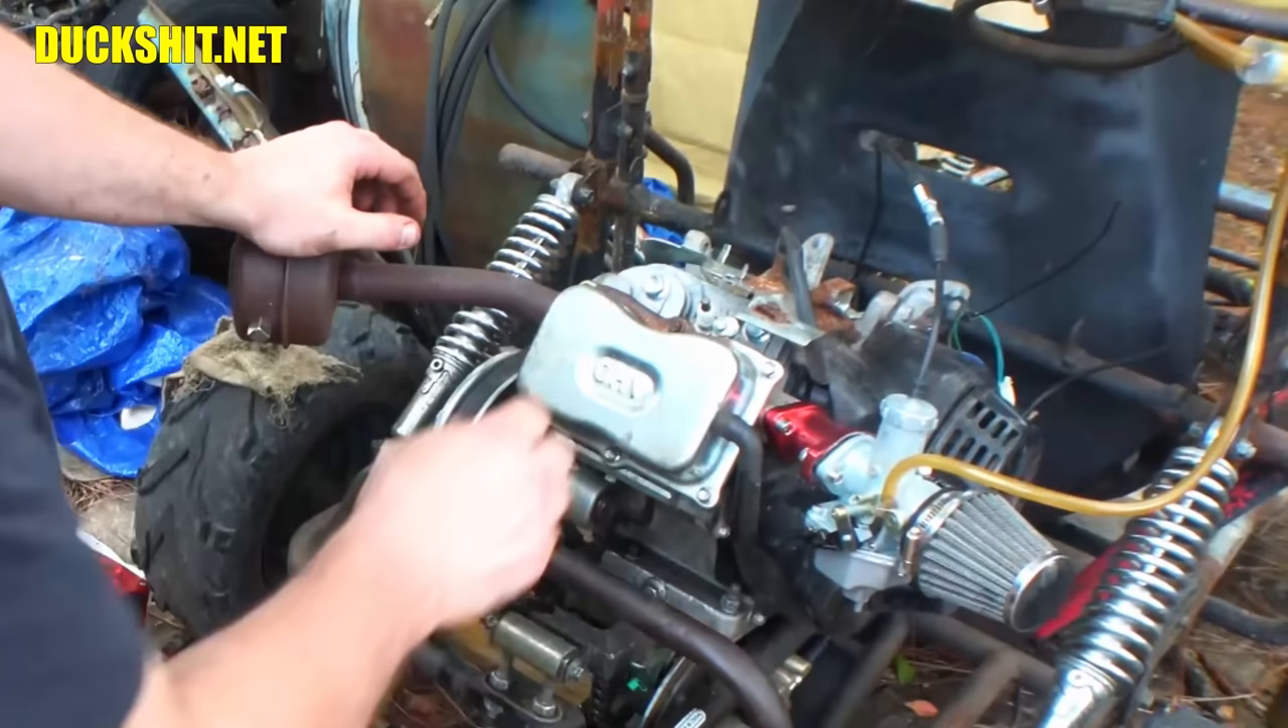Put our valve cover back on here. Okay here we are.